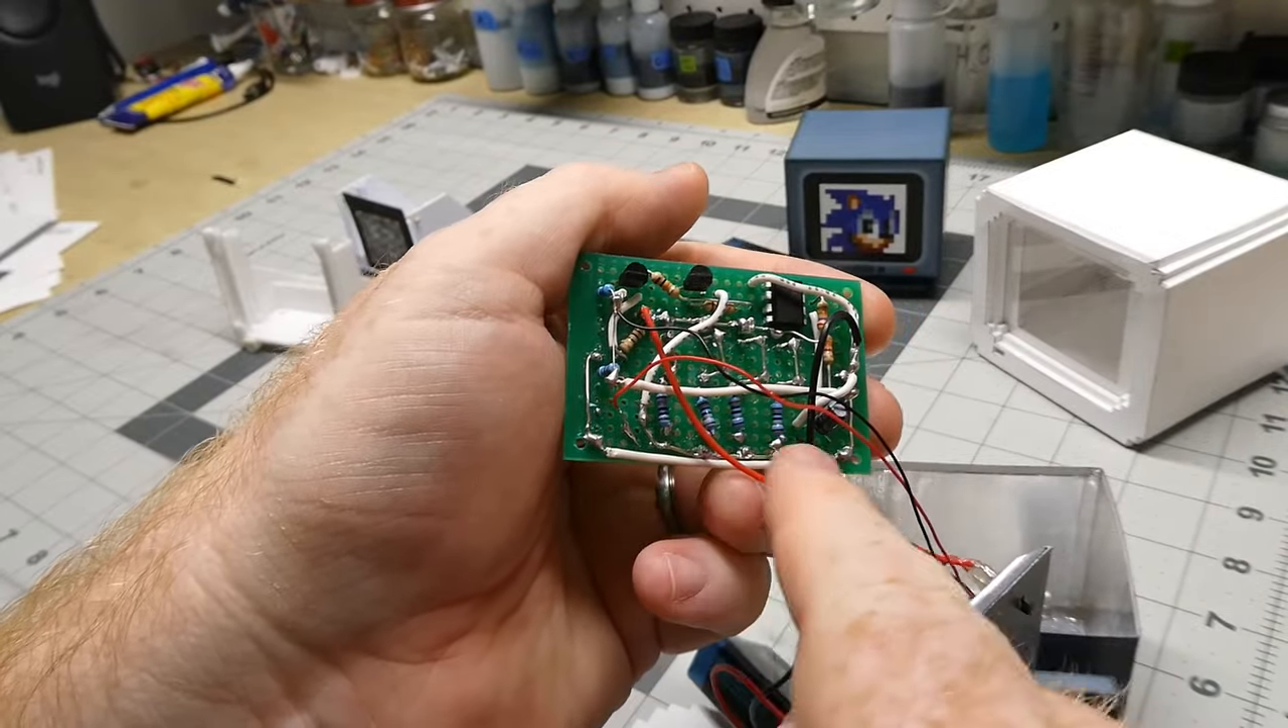So if you put a component in, you still got to connect it up from one component to the other. And as you can see, I've got wires running between spots.